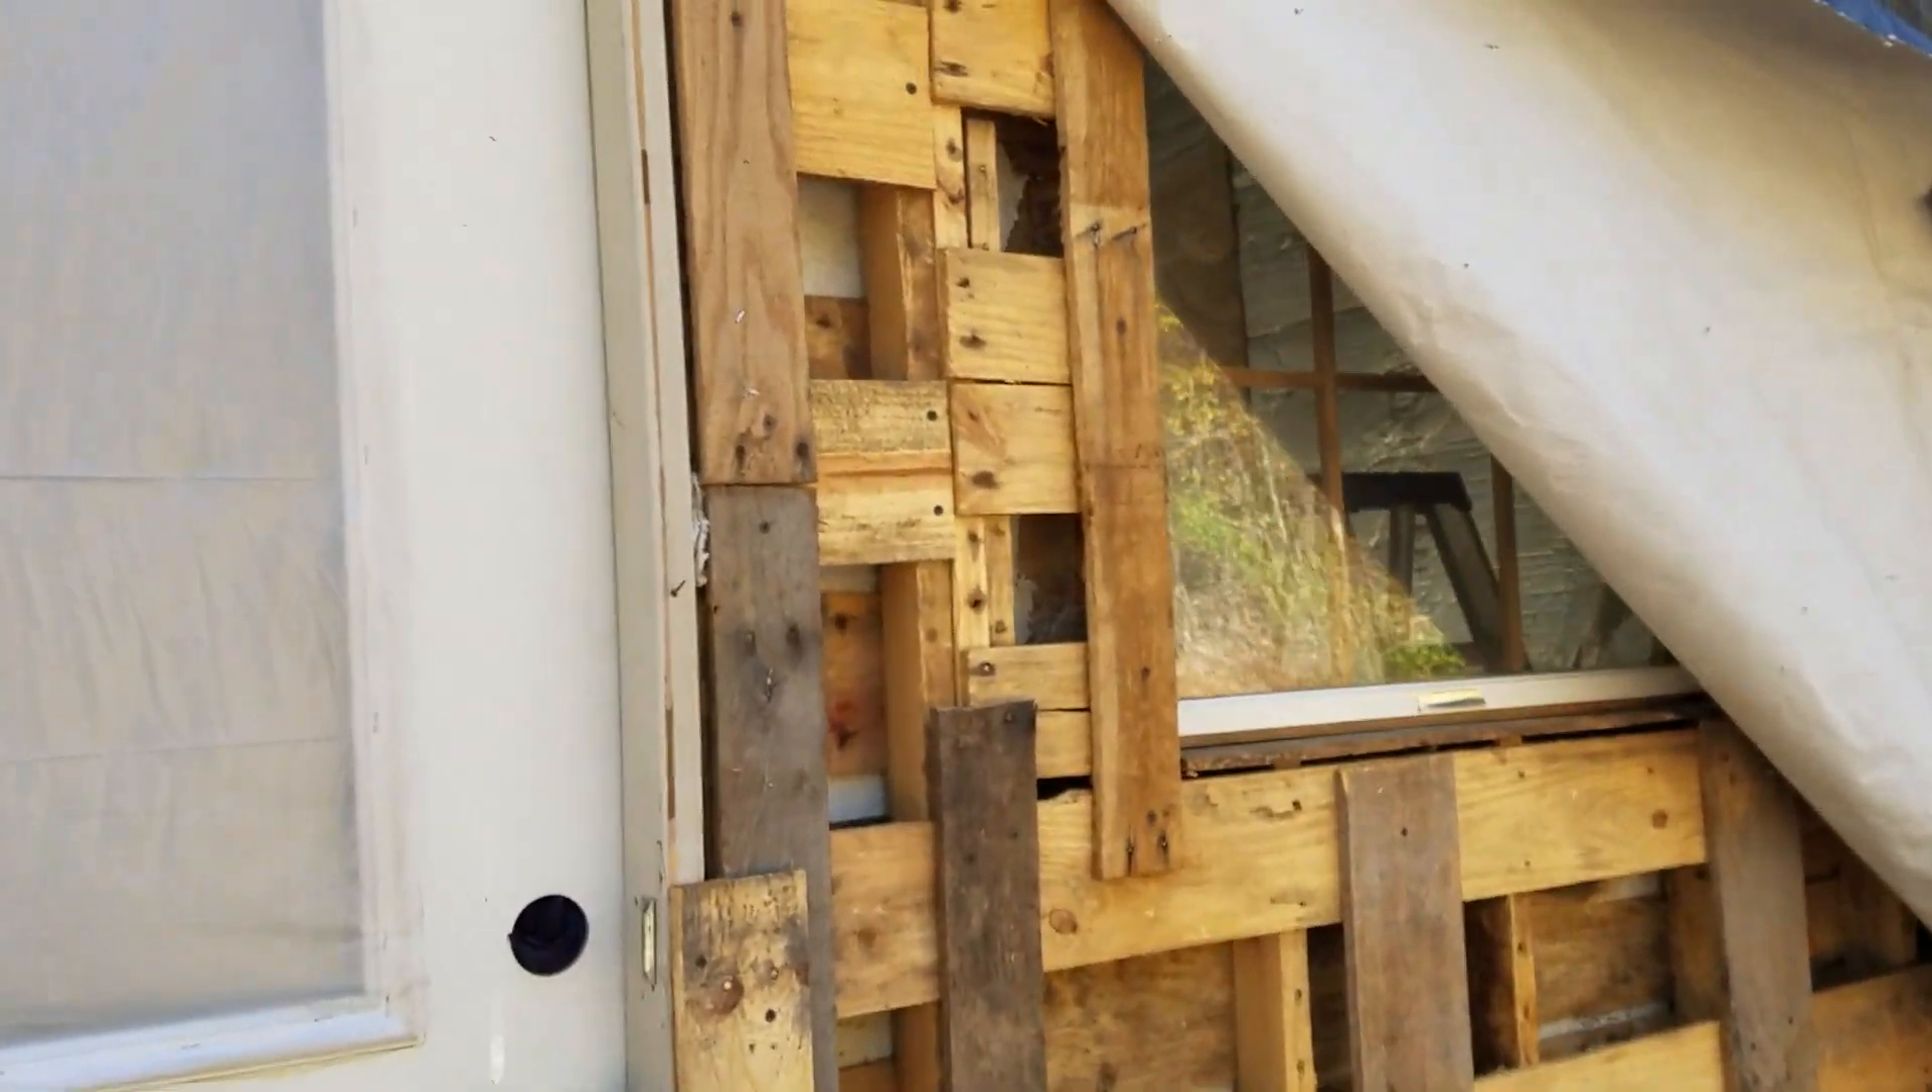You can see I haven't got the siding or nothing on it, it's still just the pallets.